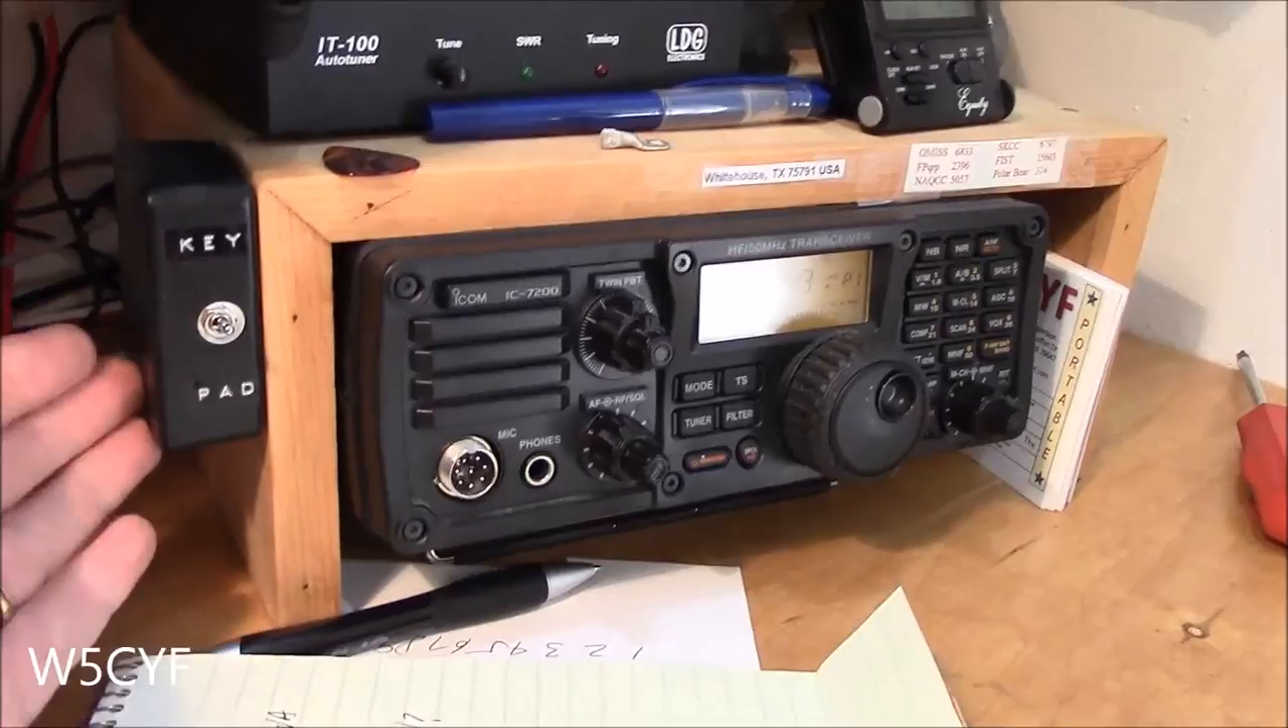Well, here's the switch and I have attached it over here to the edge of the box.